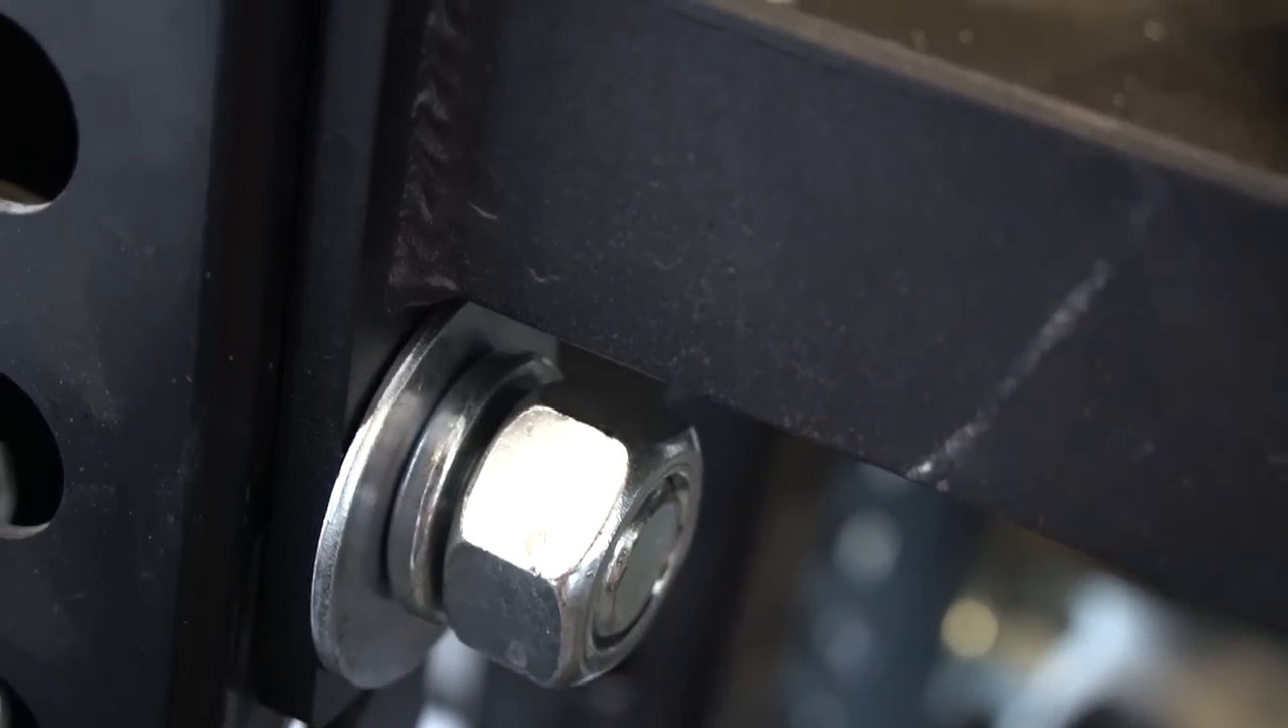I can definitely tell there's a gap right there see how it doesn't feed through the nut look at that it should be fully penetrated.